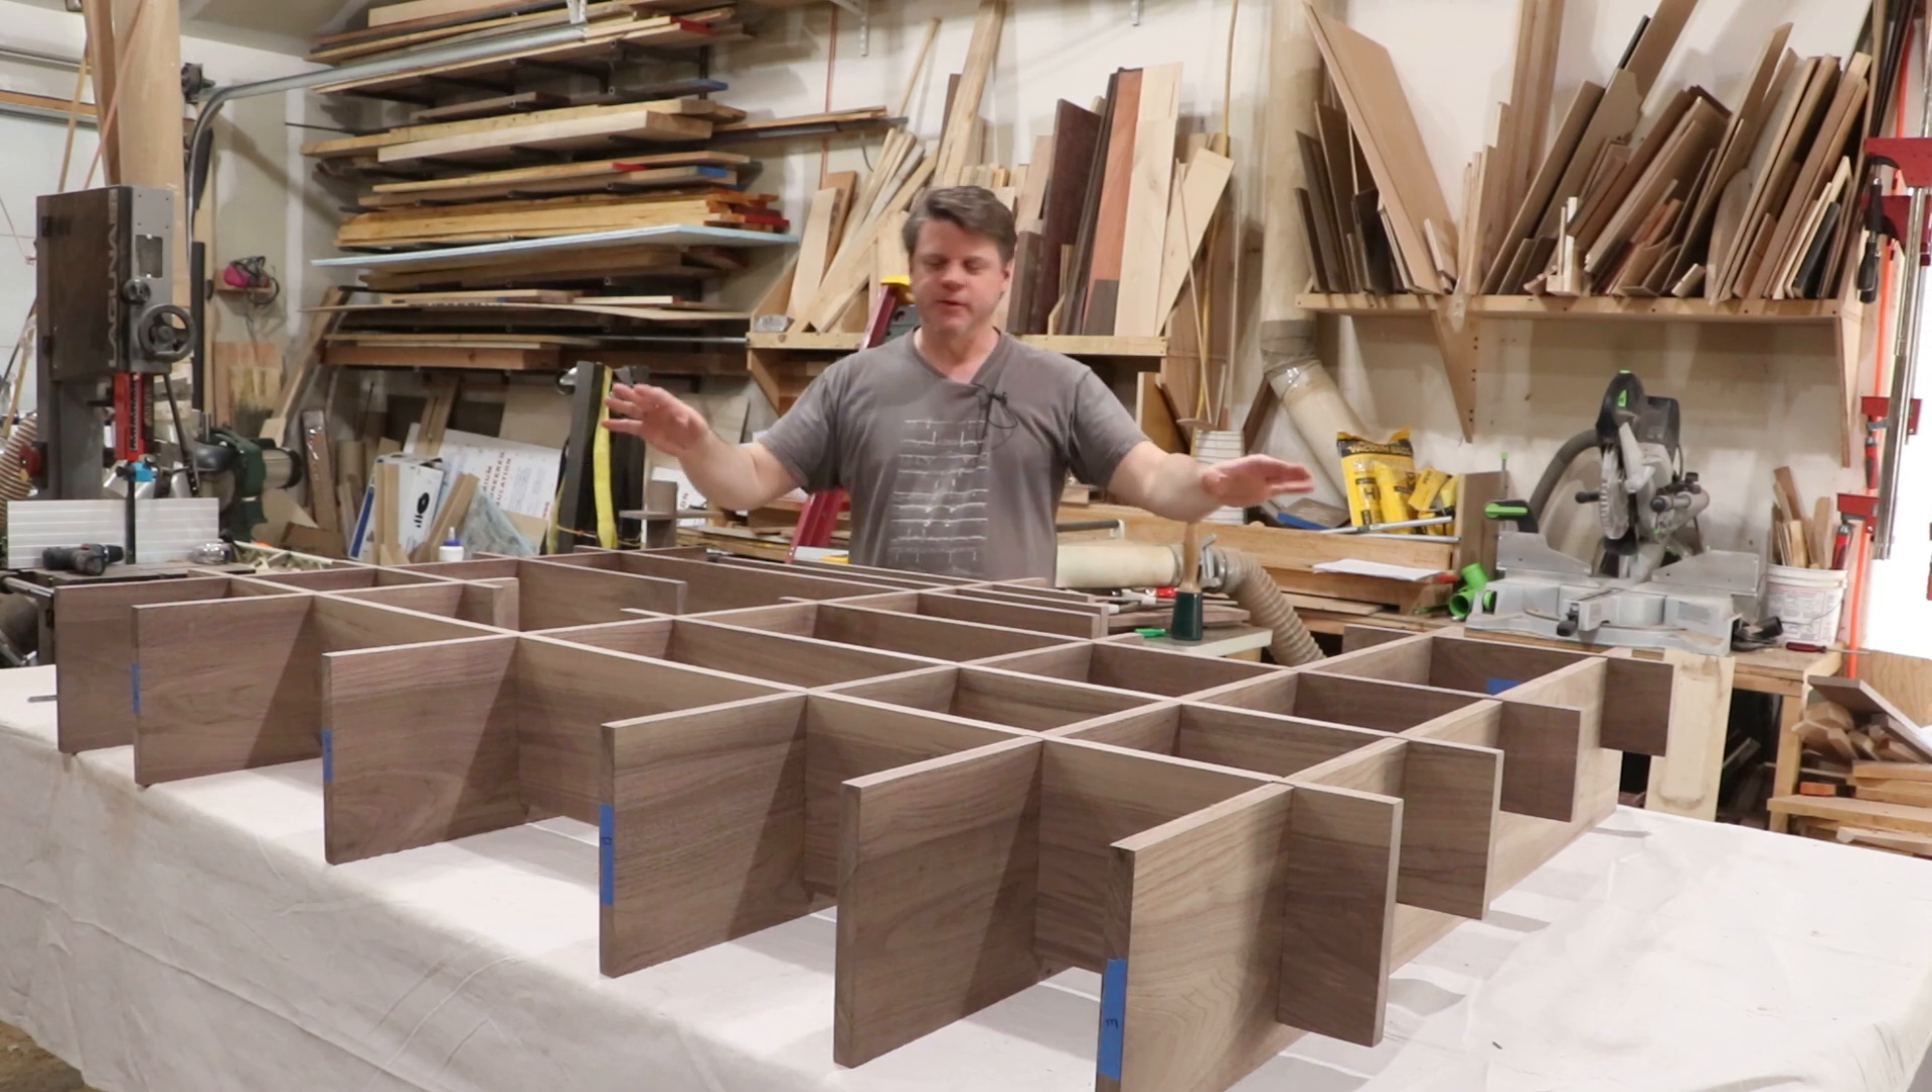I got the case all put together every joint is nice and tight fitting.